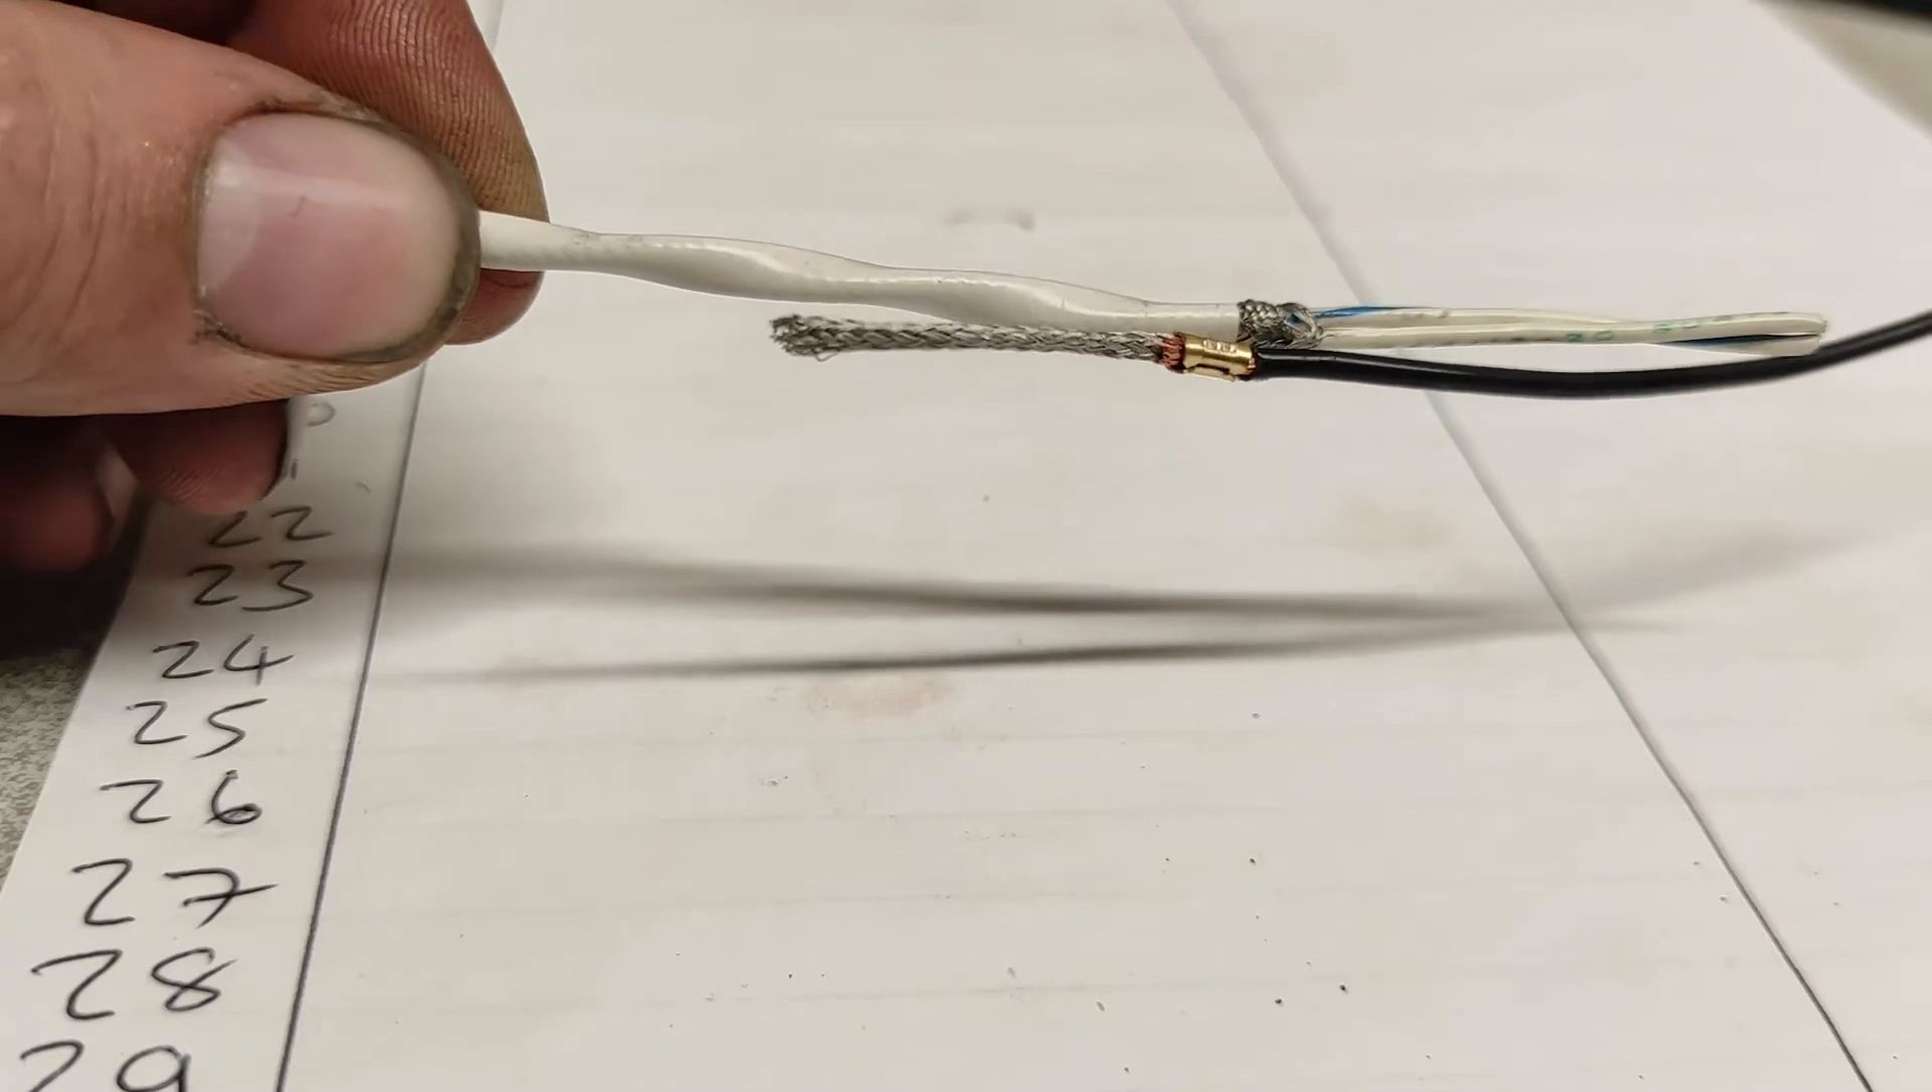Right there you can see my cable there is crimped onto my shielding.